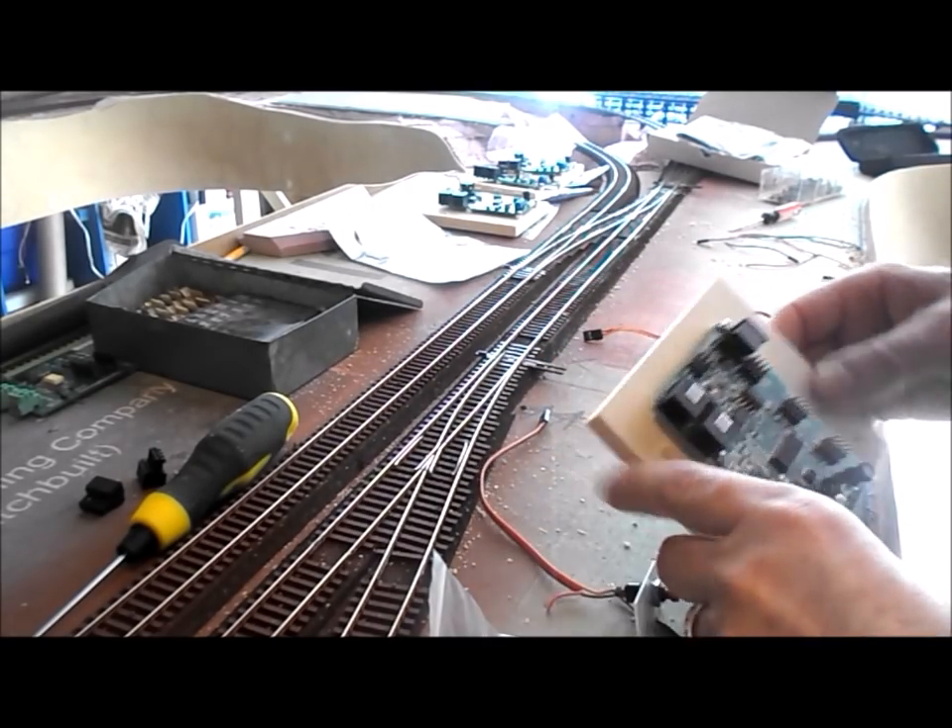I've mounted the boards on squares of plywood.